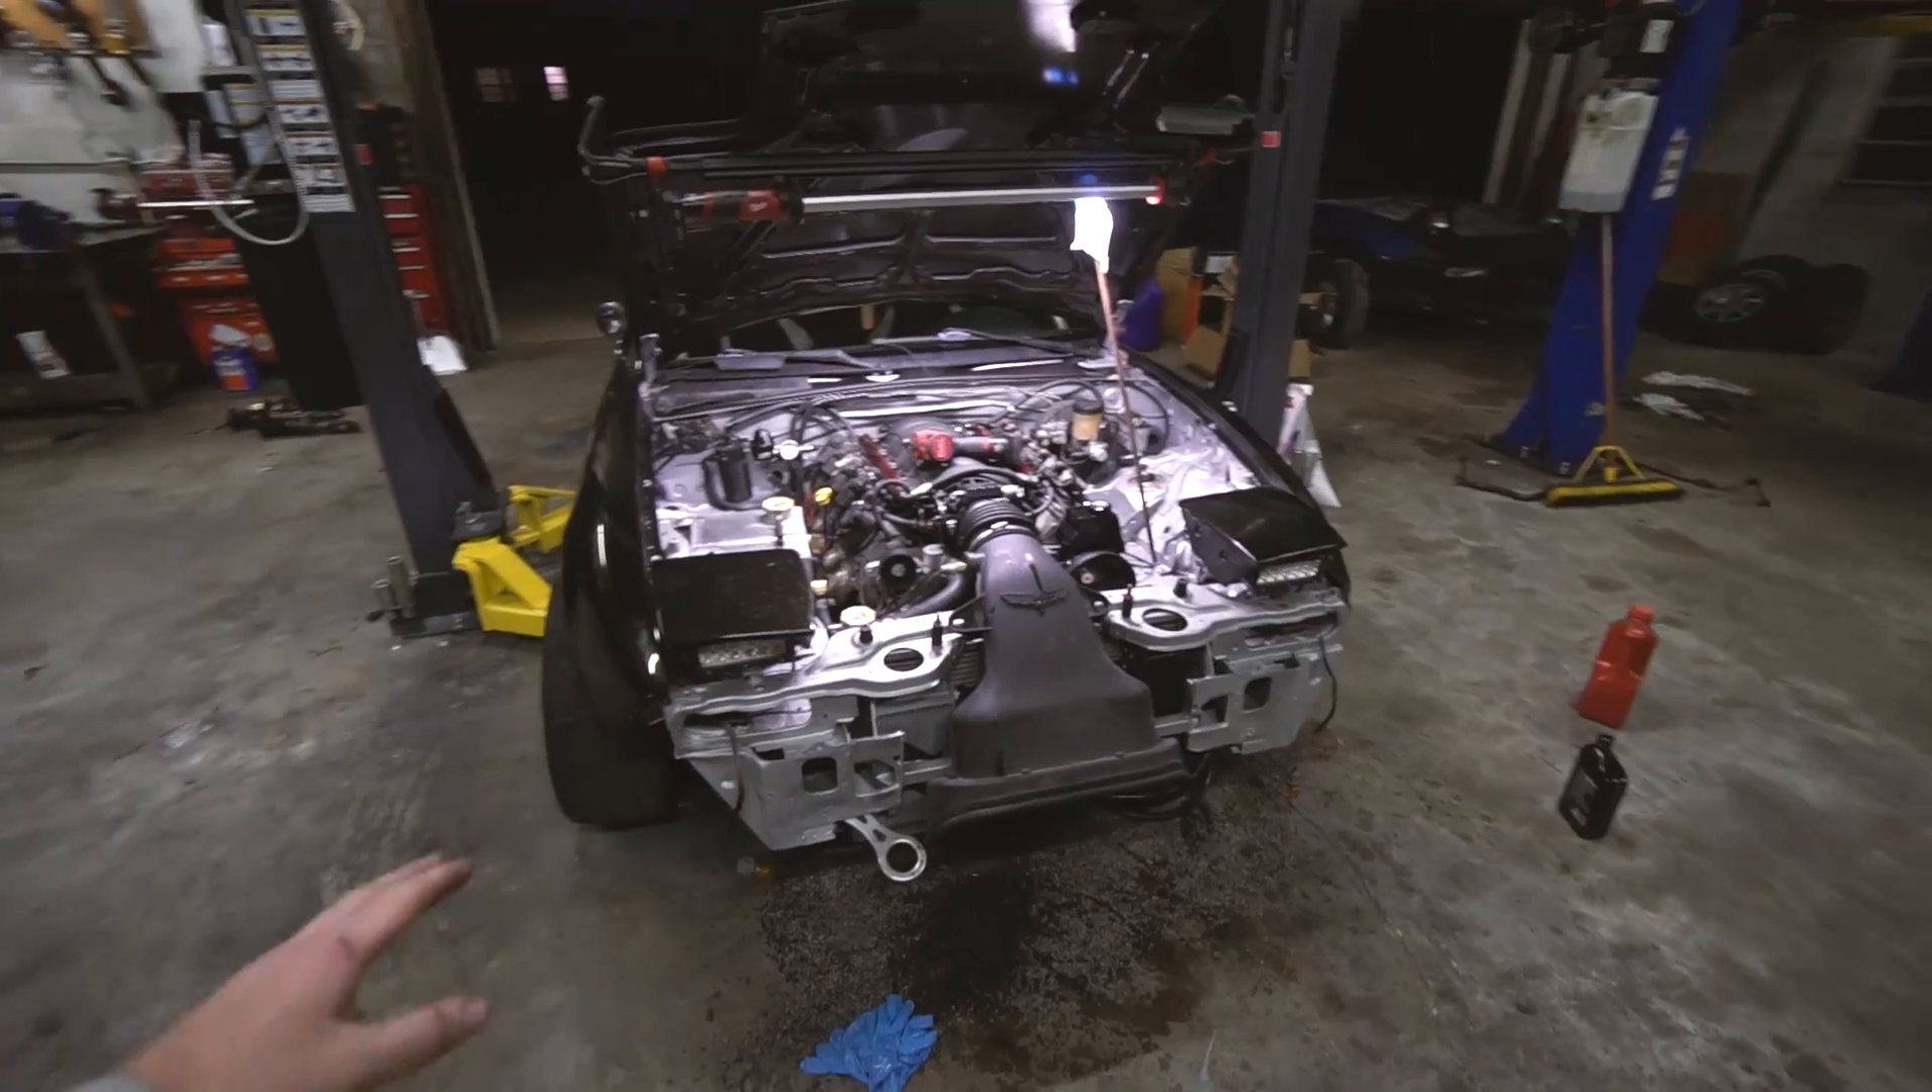I need to throw the front bumper back on.